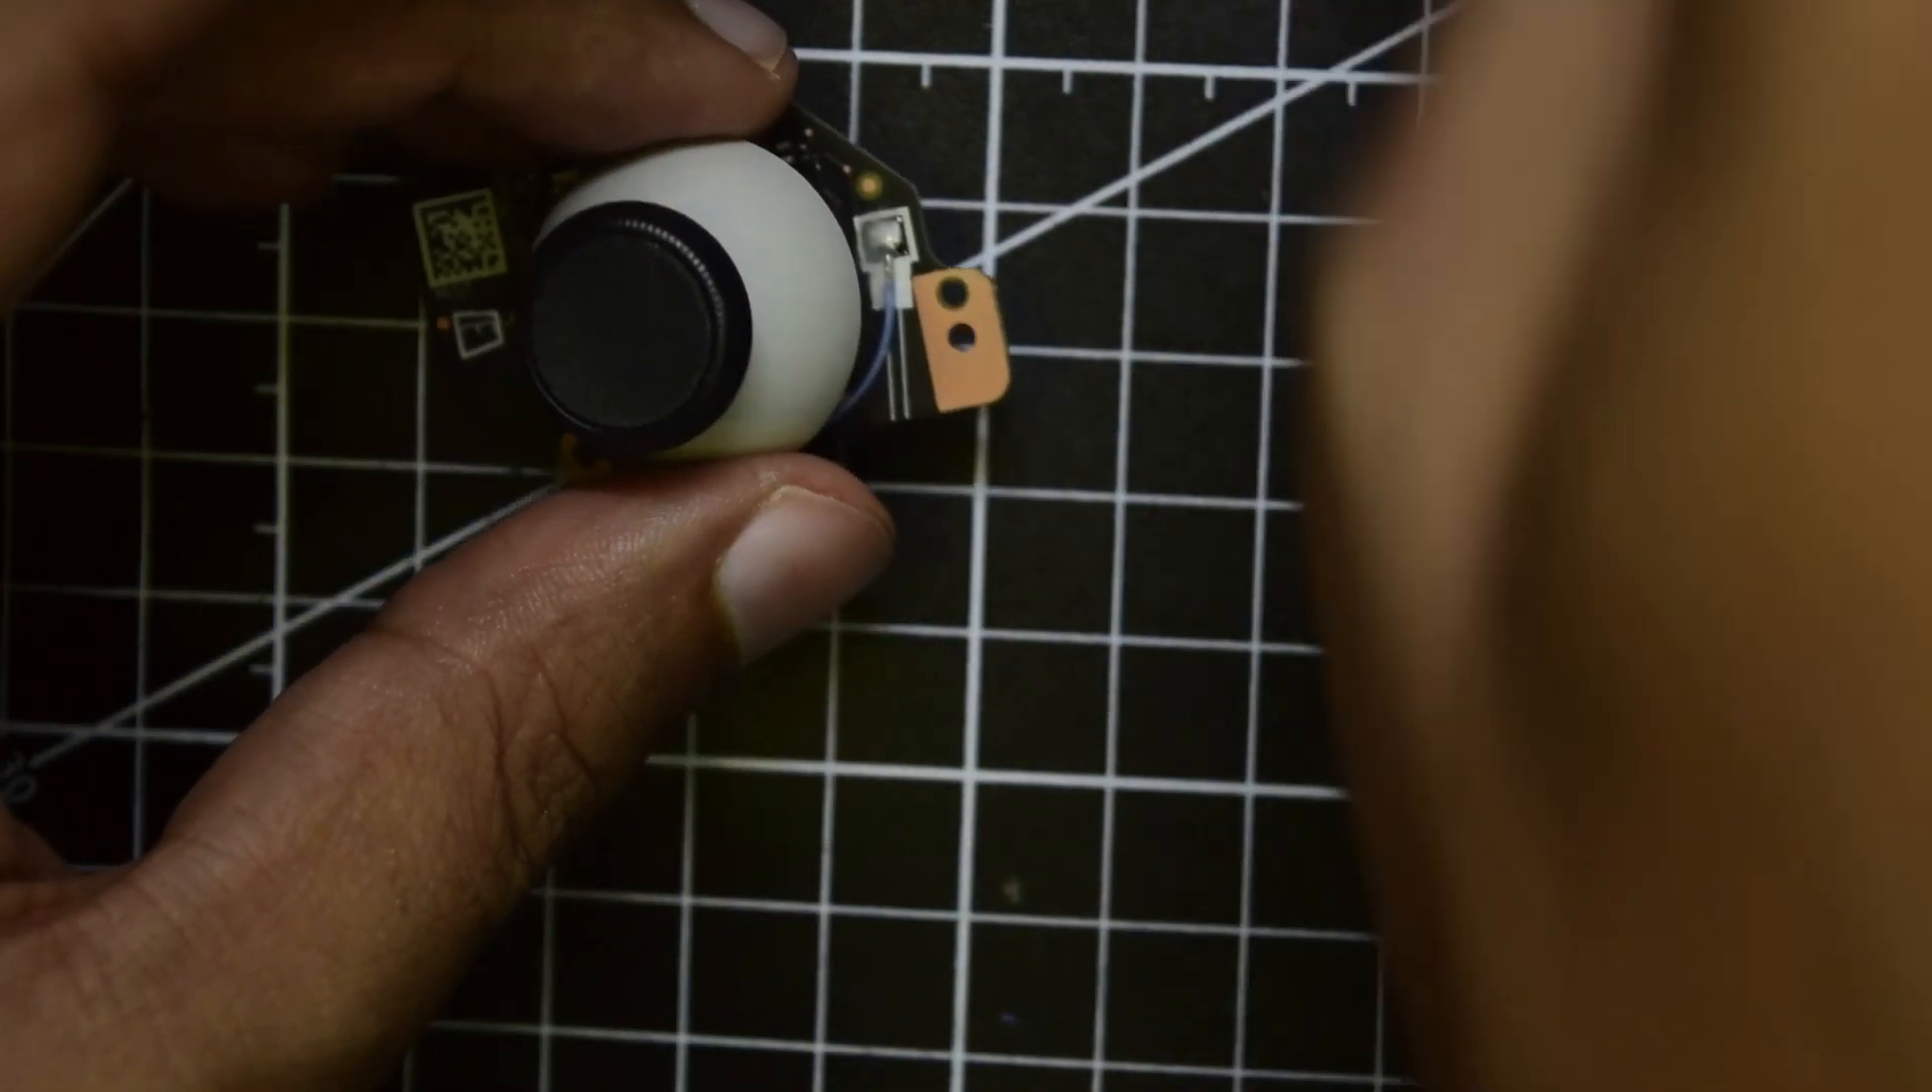So as you can see the right joystick has come out as well.